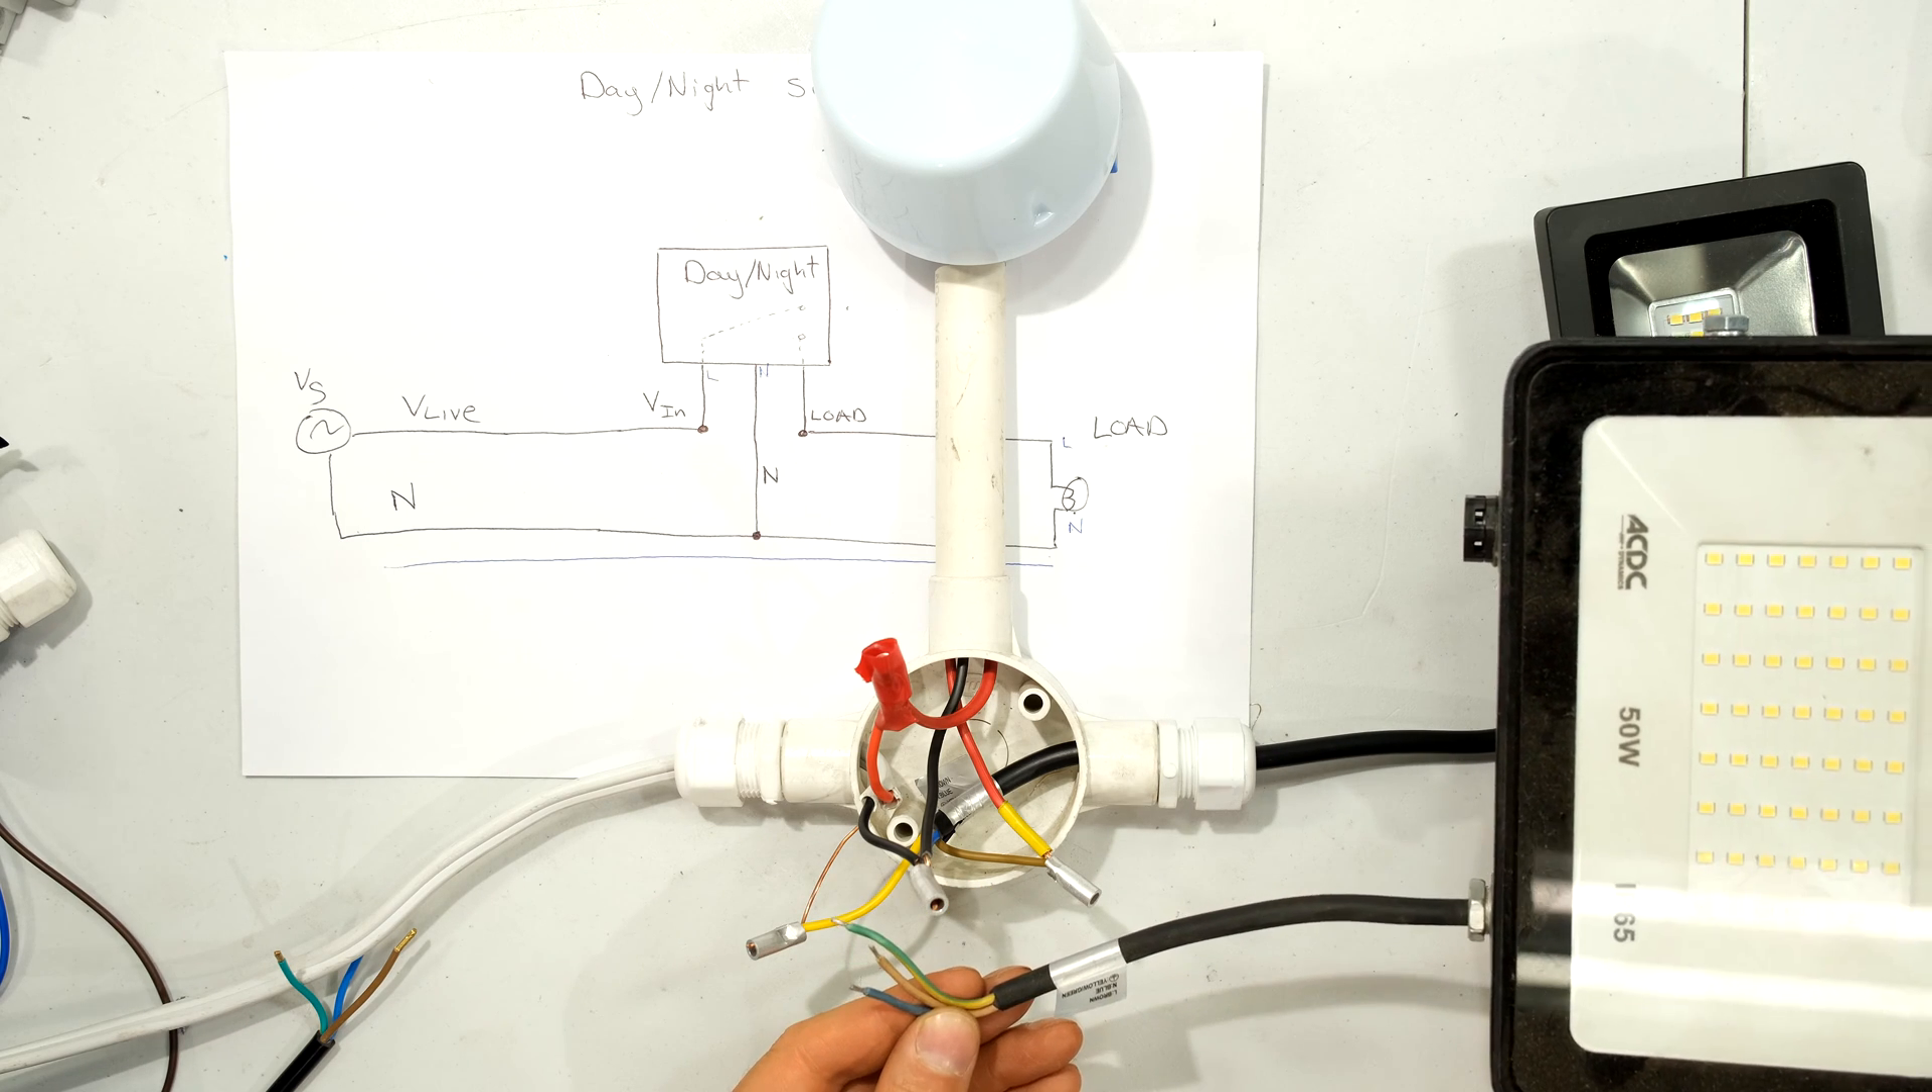I'm not going to close the lid as yet because just now I'm going to demonstrate how to add another light in parallel.